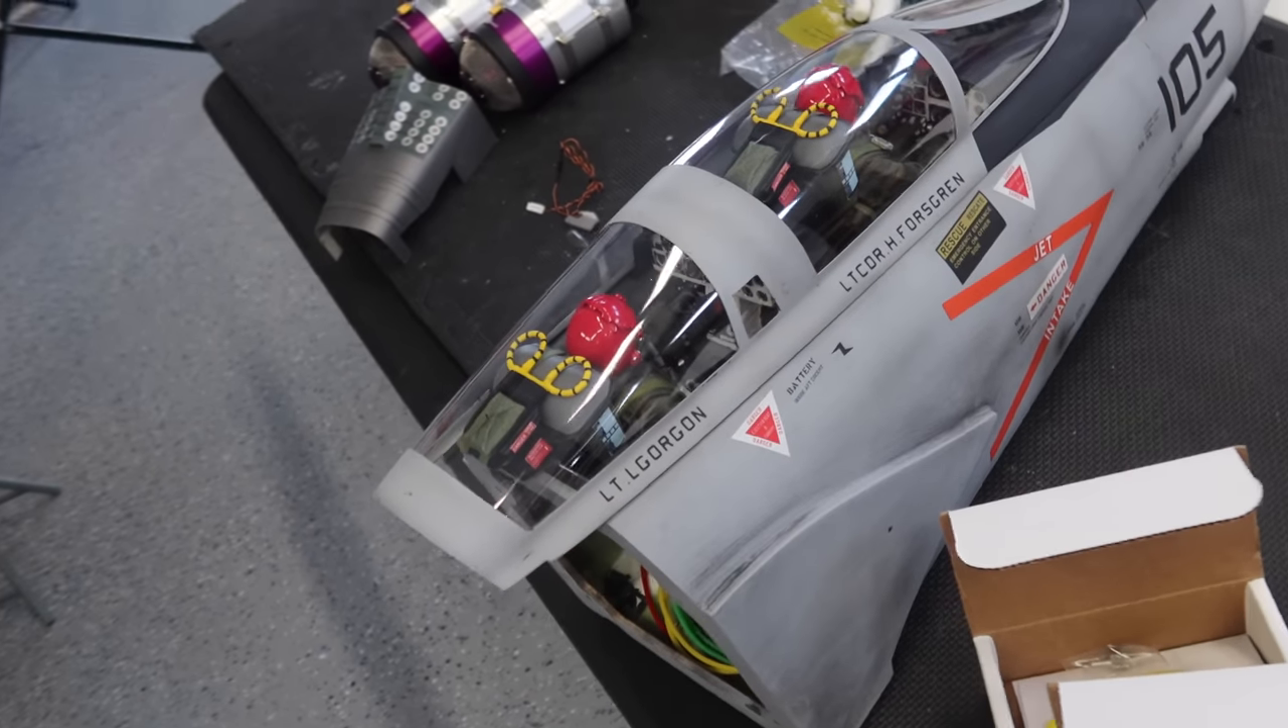Okay guys, so we've got our new aircraft canopy all done. I pulled the clamps and the tape off, and that worked out great.